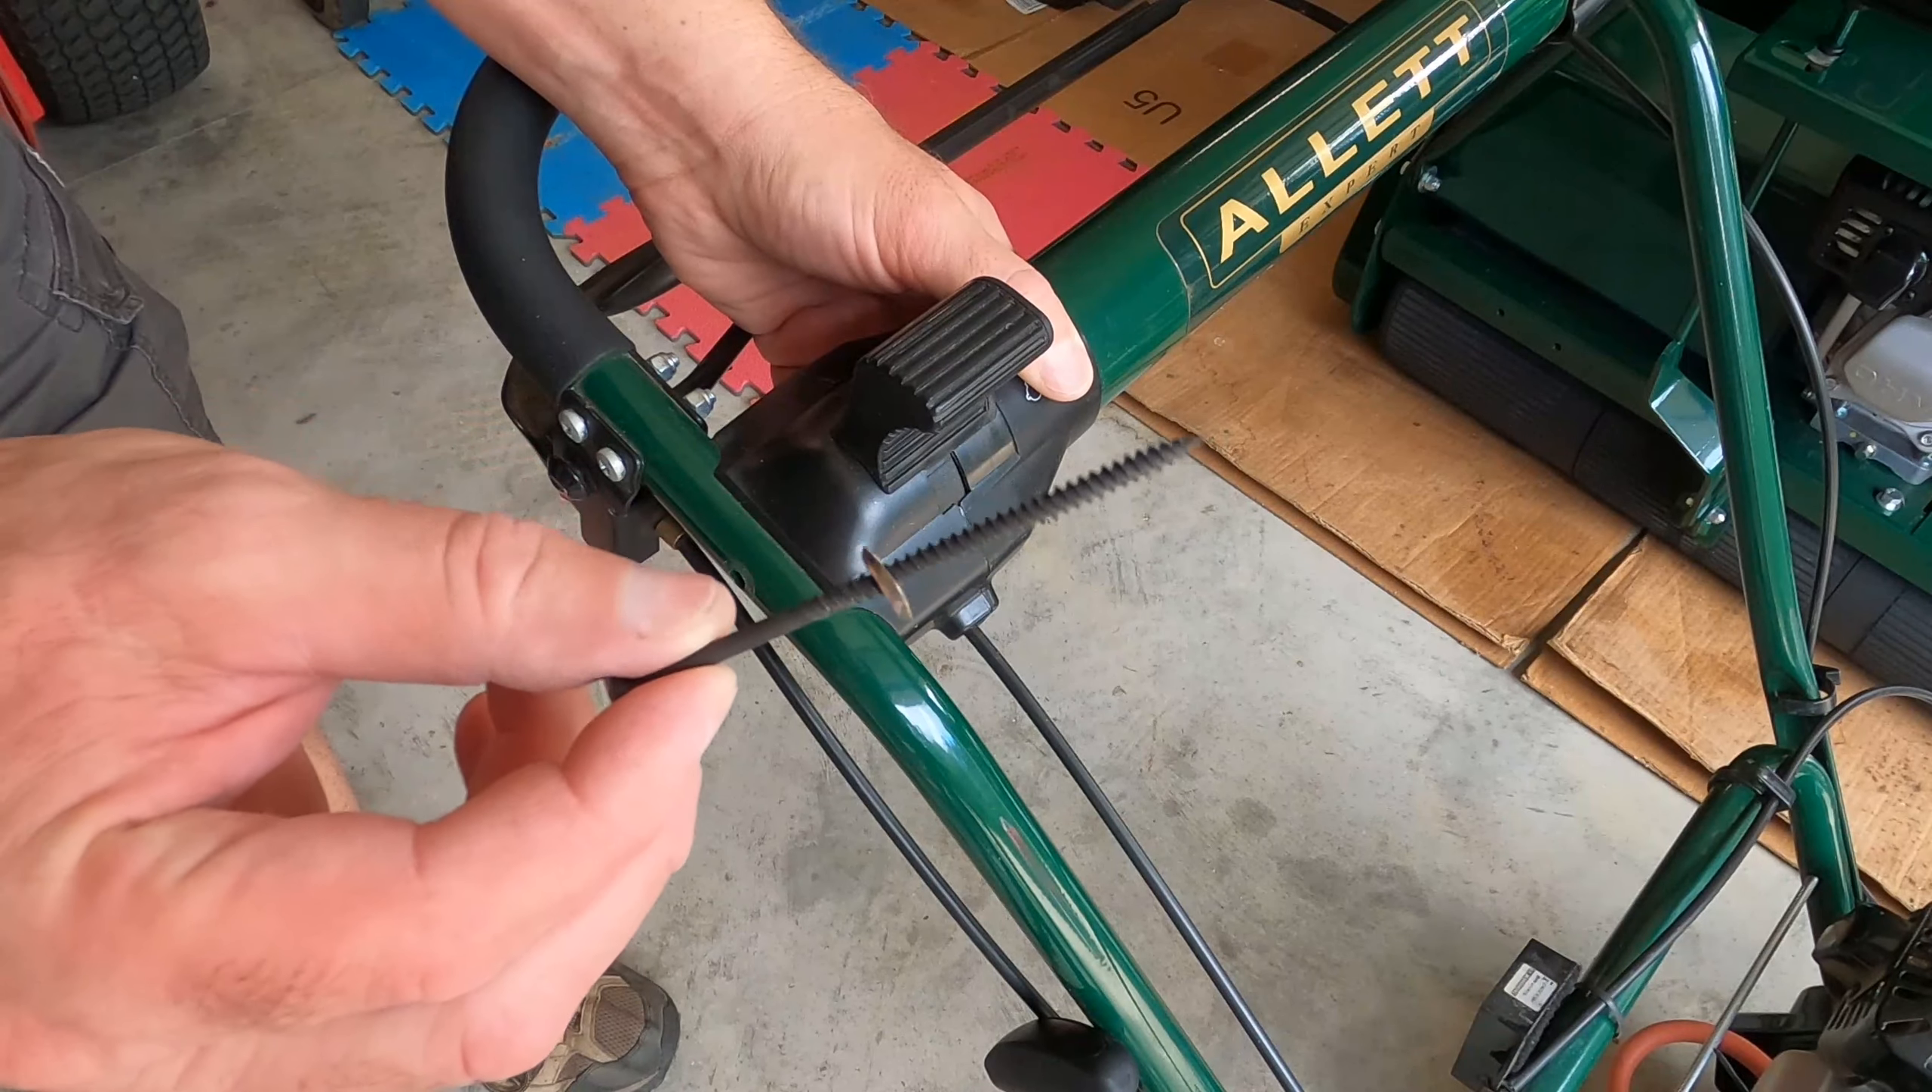Okay i just removed the rather lengthy screw.